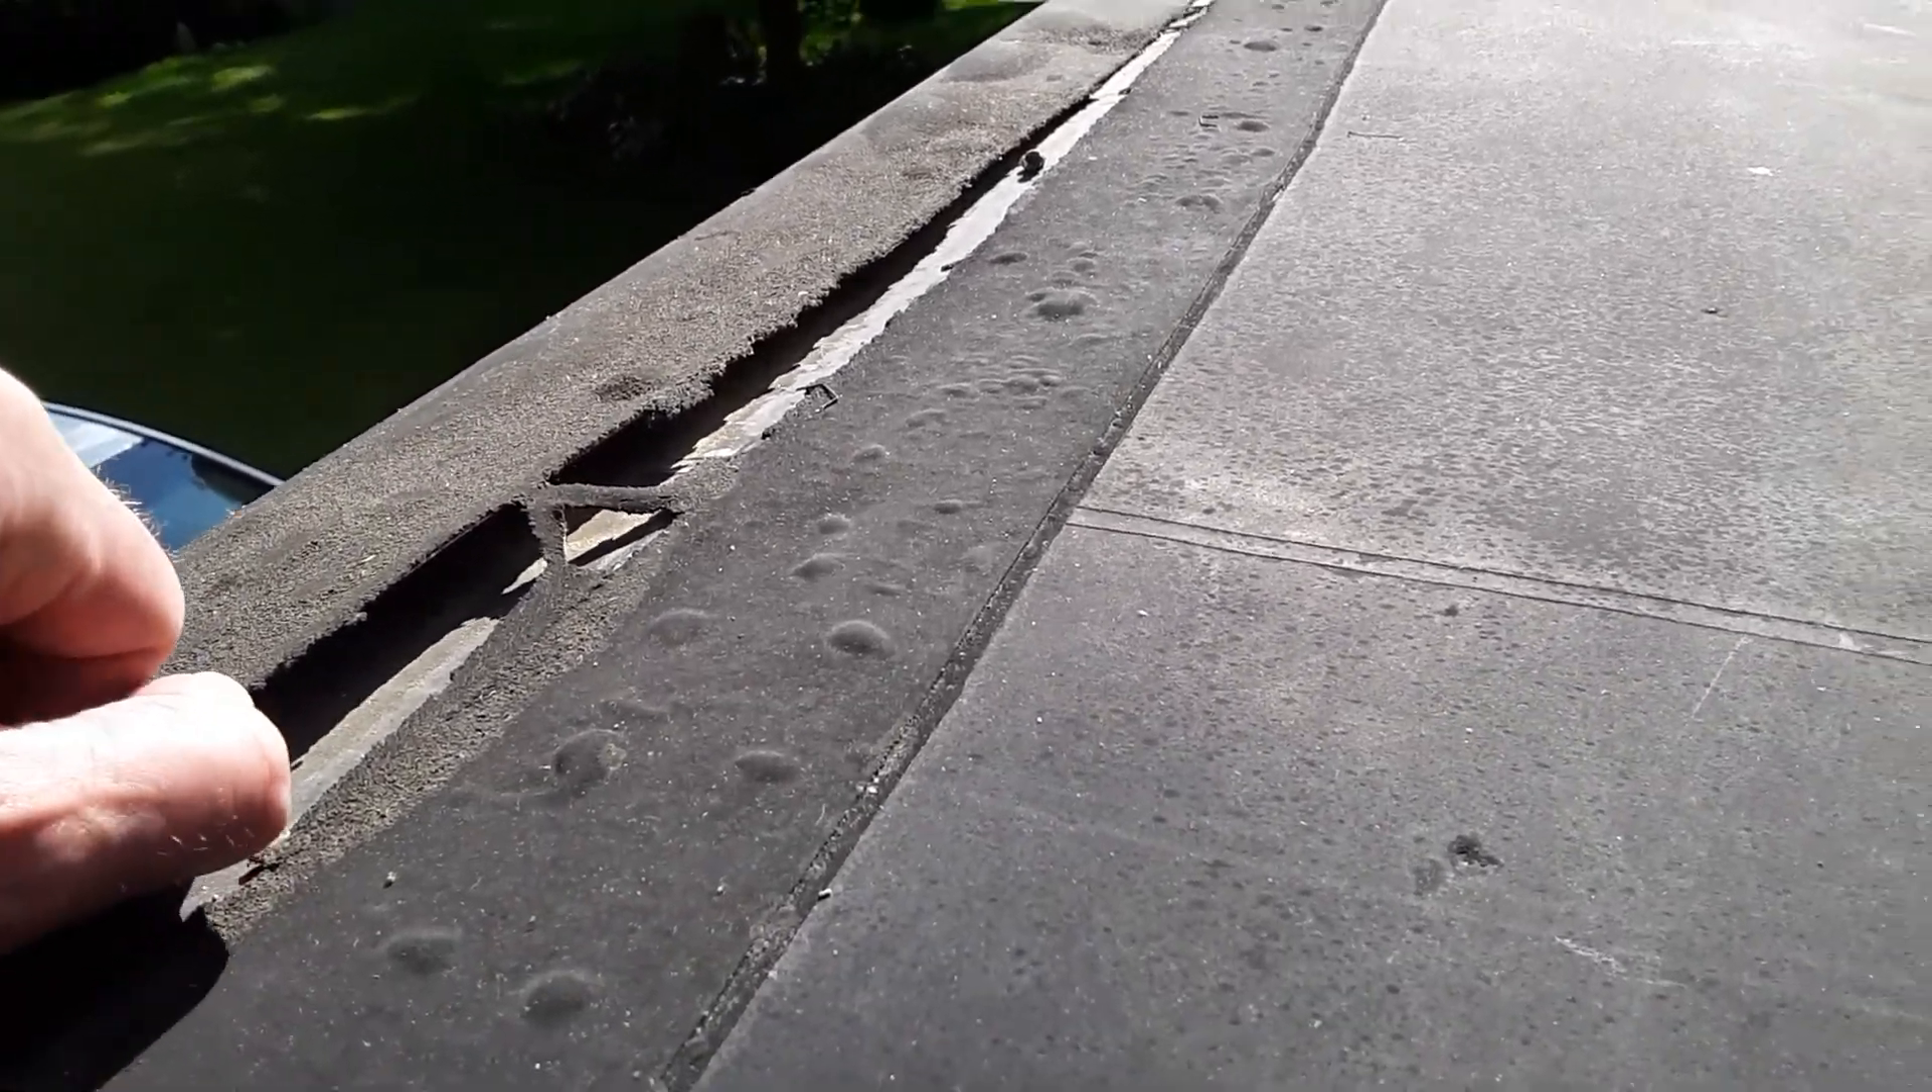Here you can start to see where the seams are coming open and the blistering once again. And then as you come down here, you'll start to see where it's pulling away. So with the expansion and contraction of the heat from the black roof, this drip edge is starting to pull away. And you can see how it's lifting on these seams.